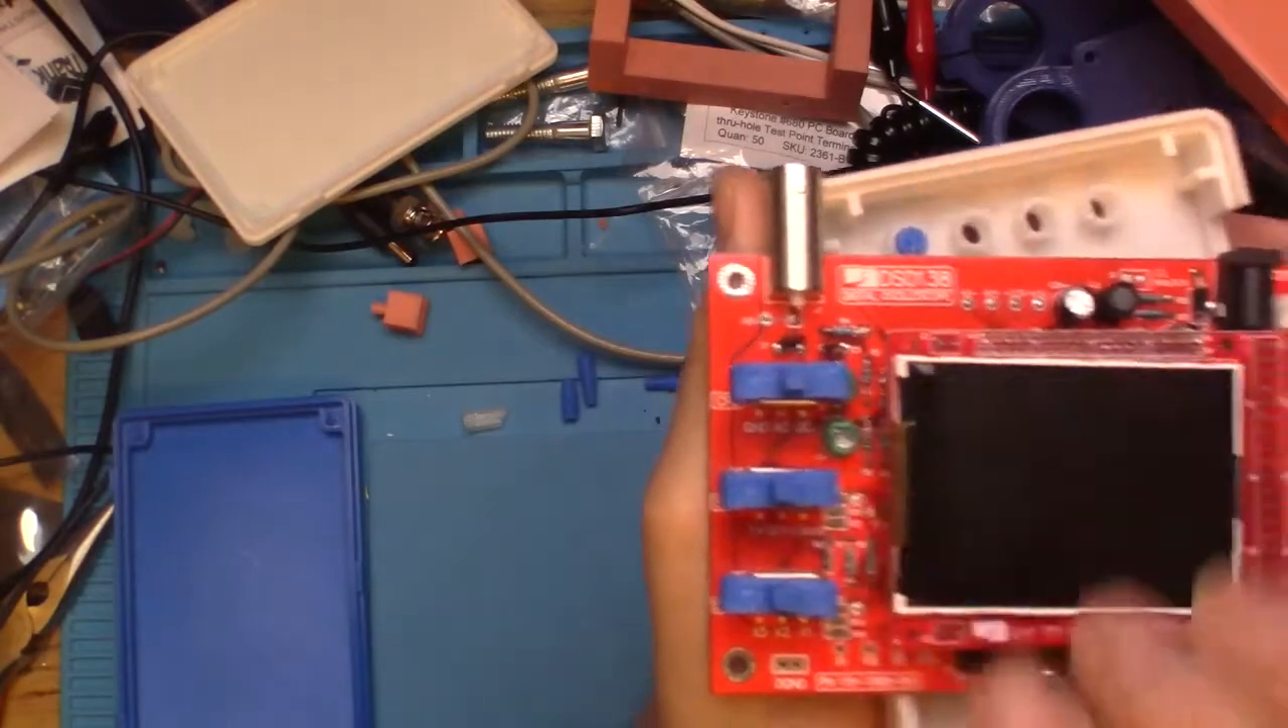You can see I've got the slide switches on here.